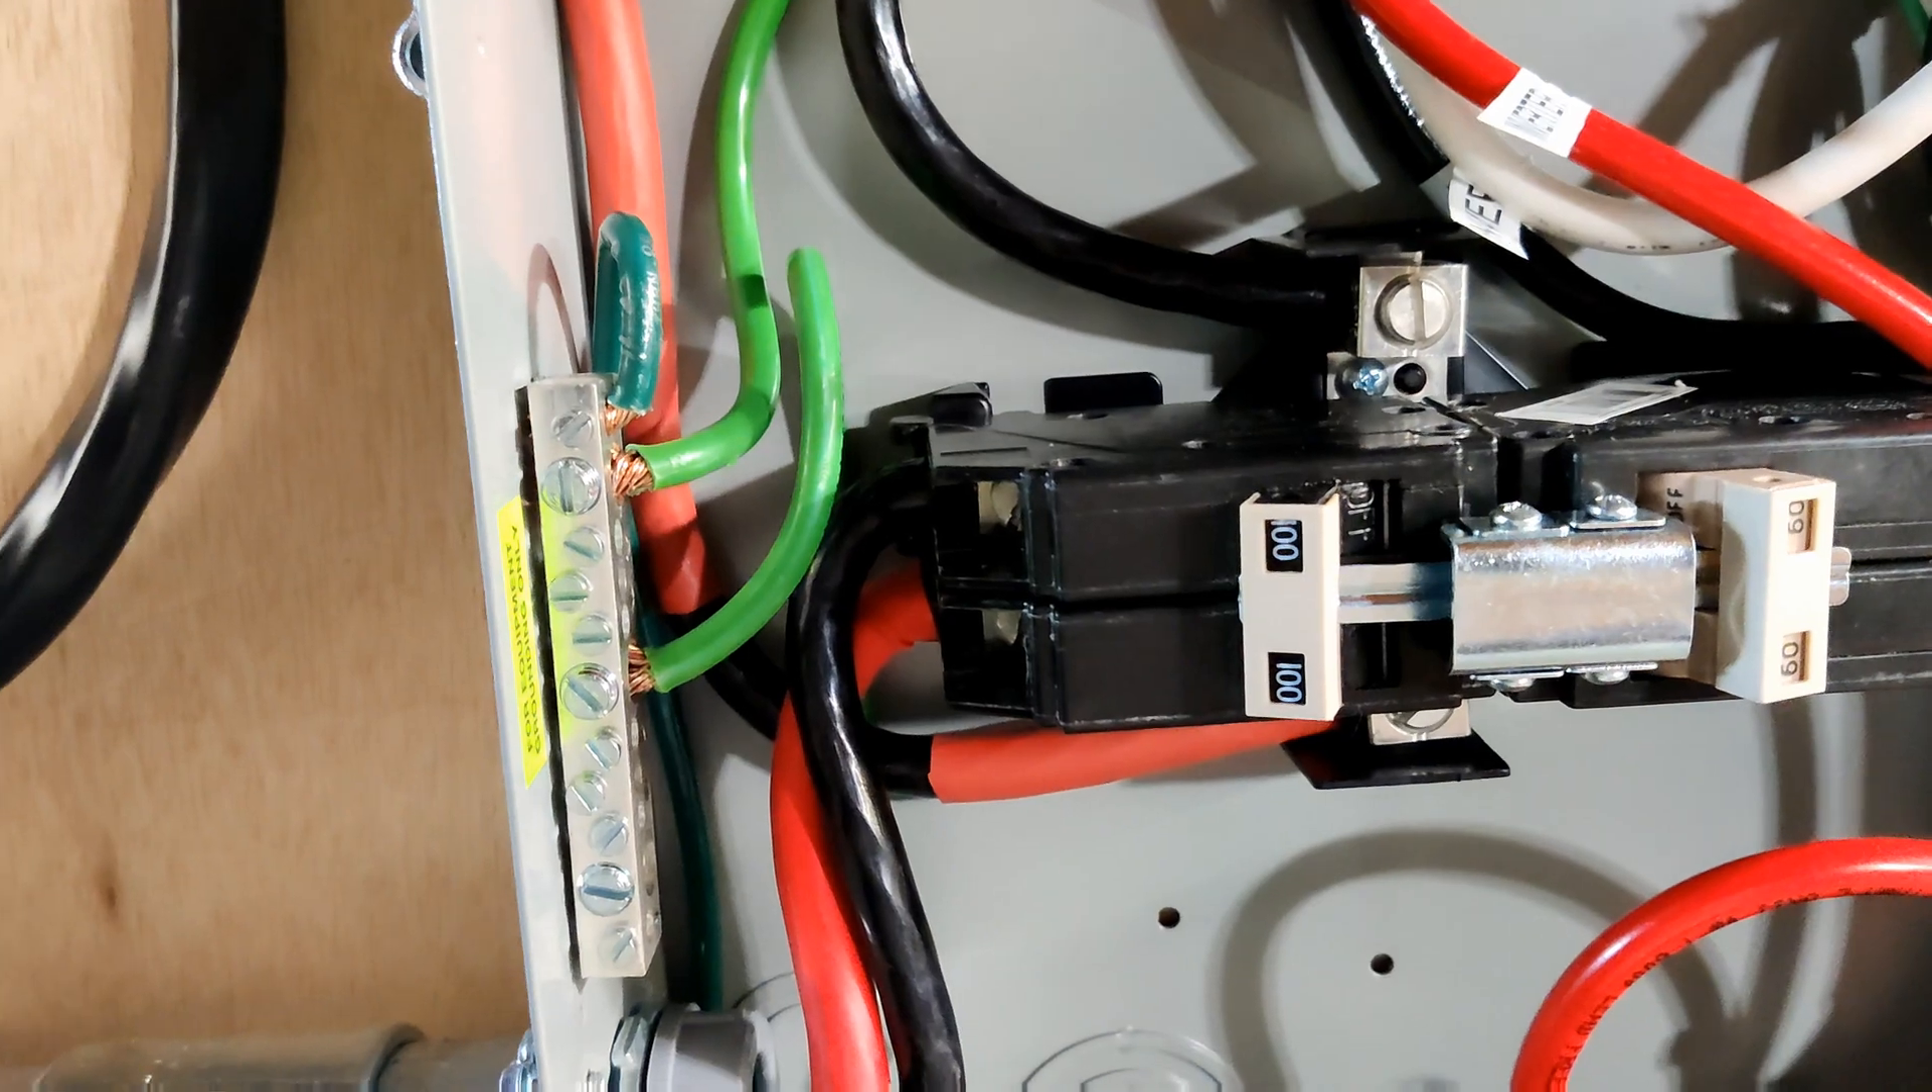Got the 100 amp breaker in. Everything wired in nicely.